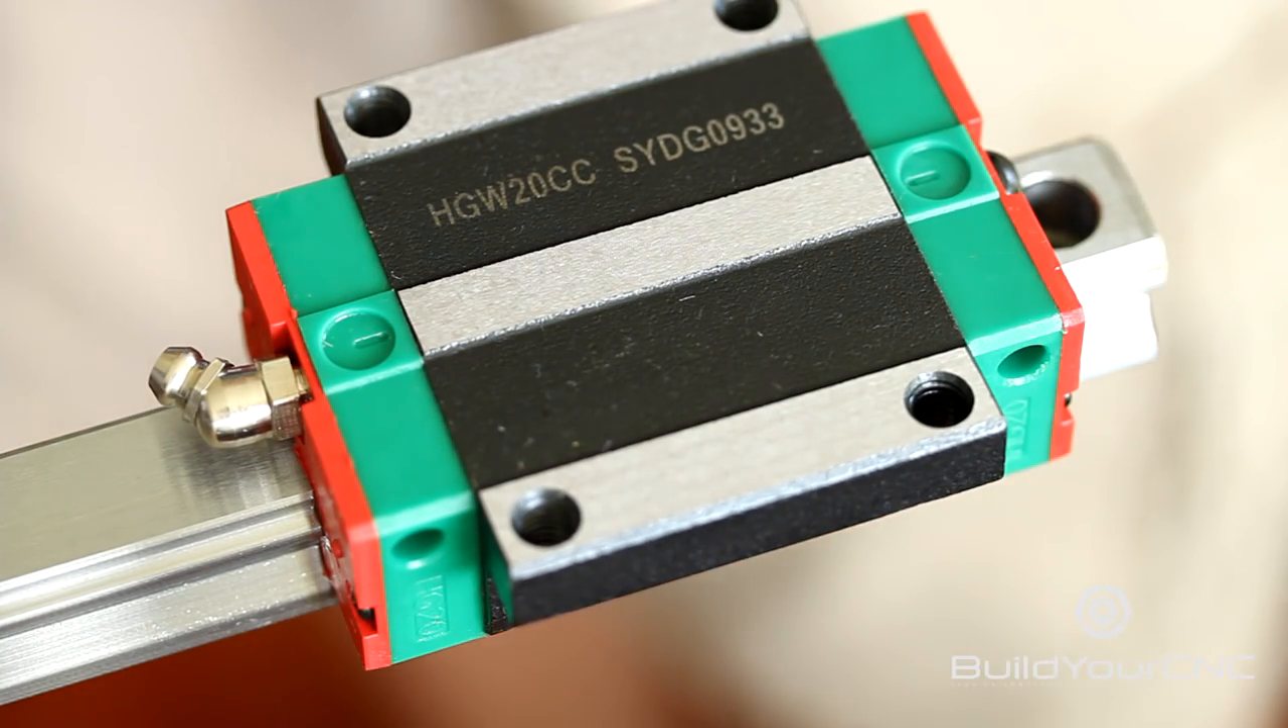Now the block is fully positioned on the rail.